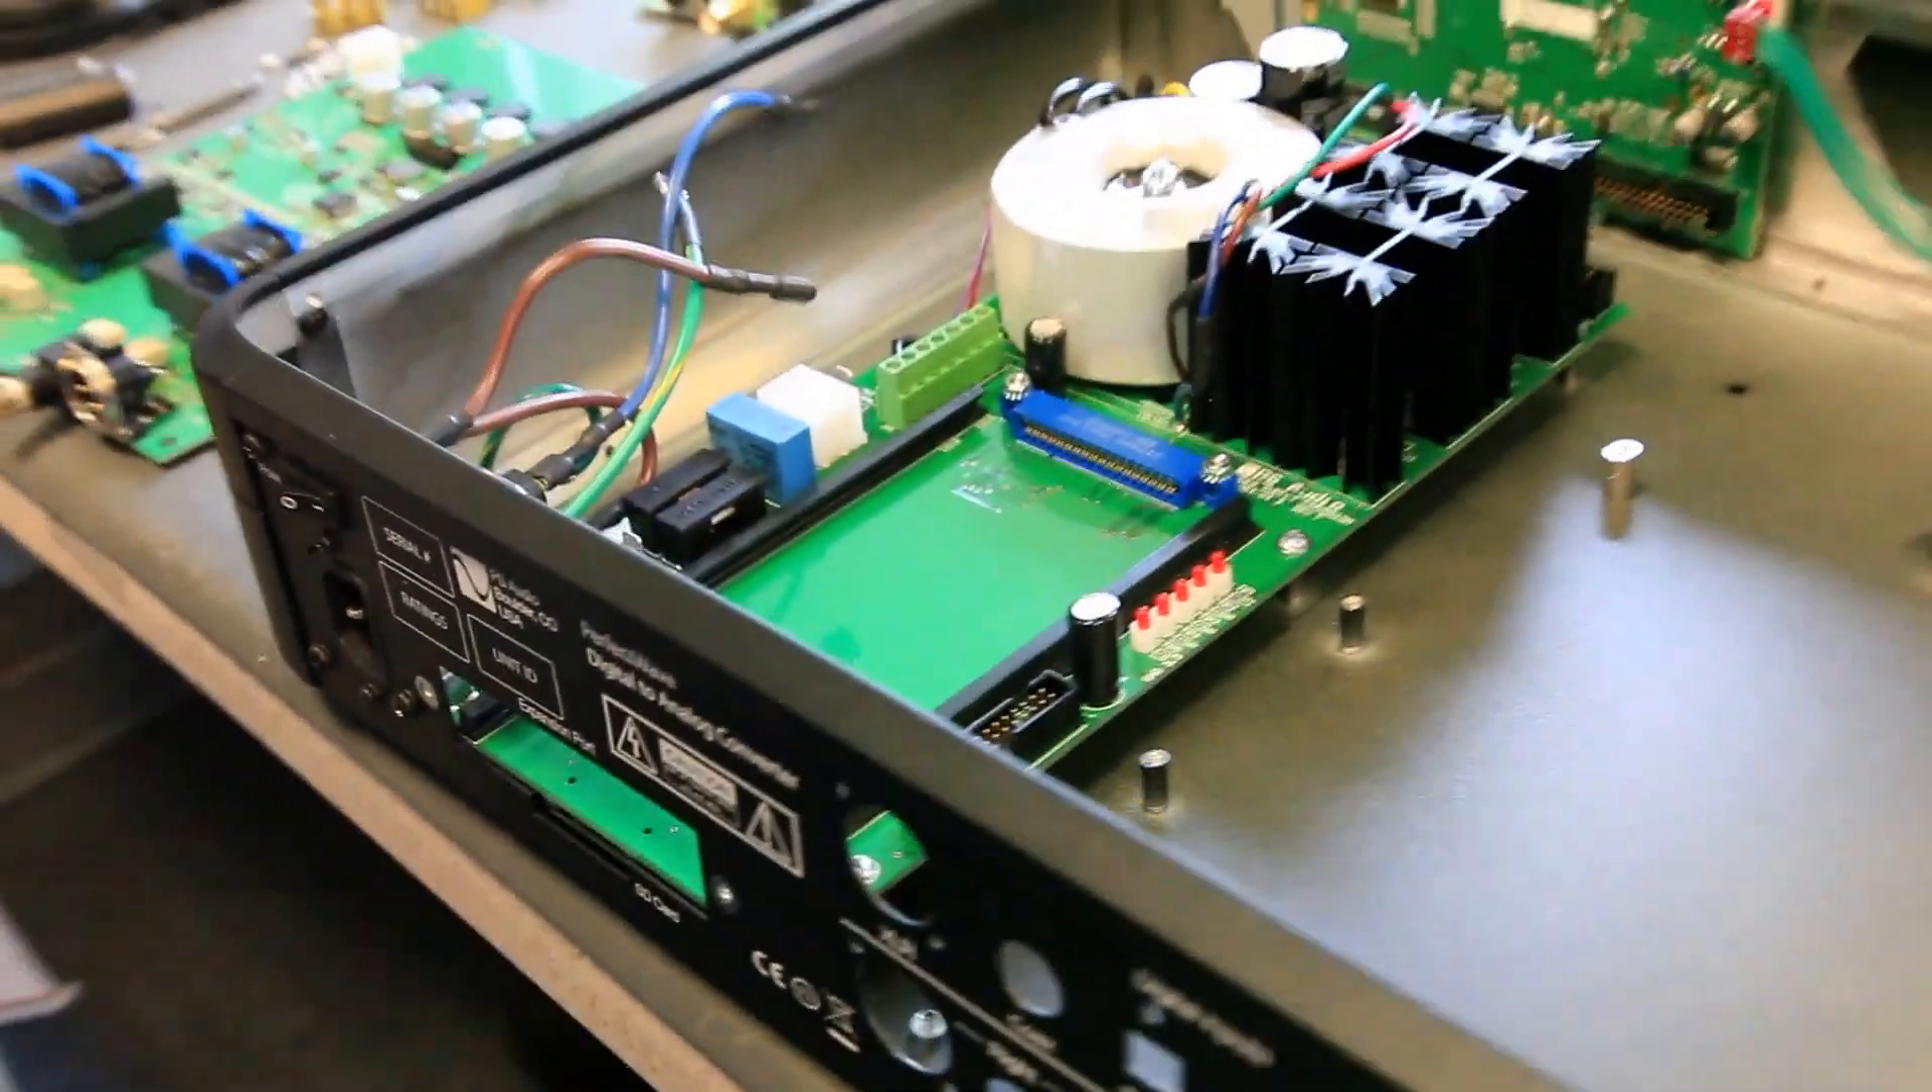And now the power supply board is in and secure.